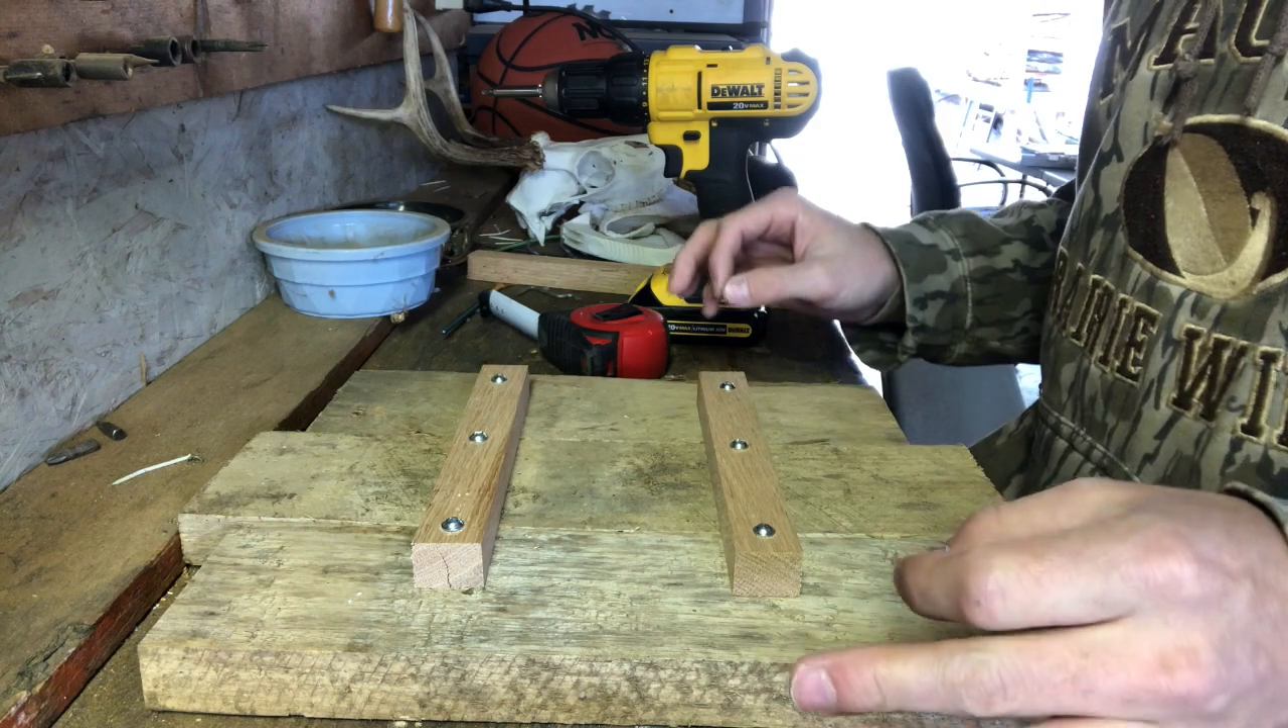All right now I've got all six of our screws in.